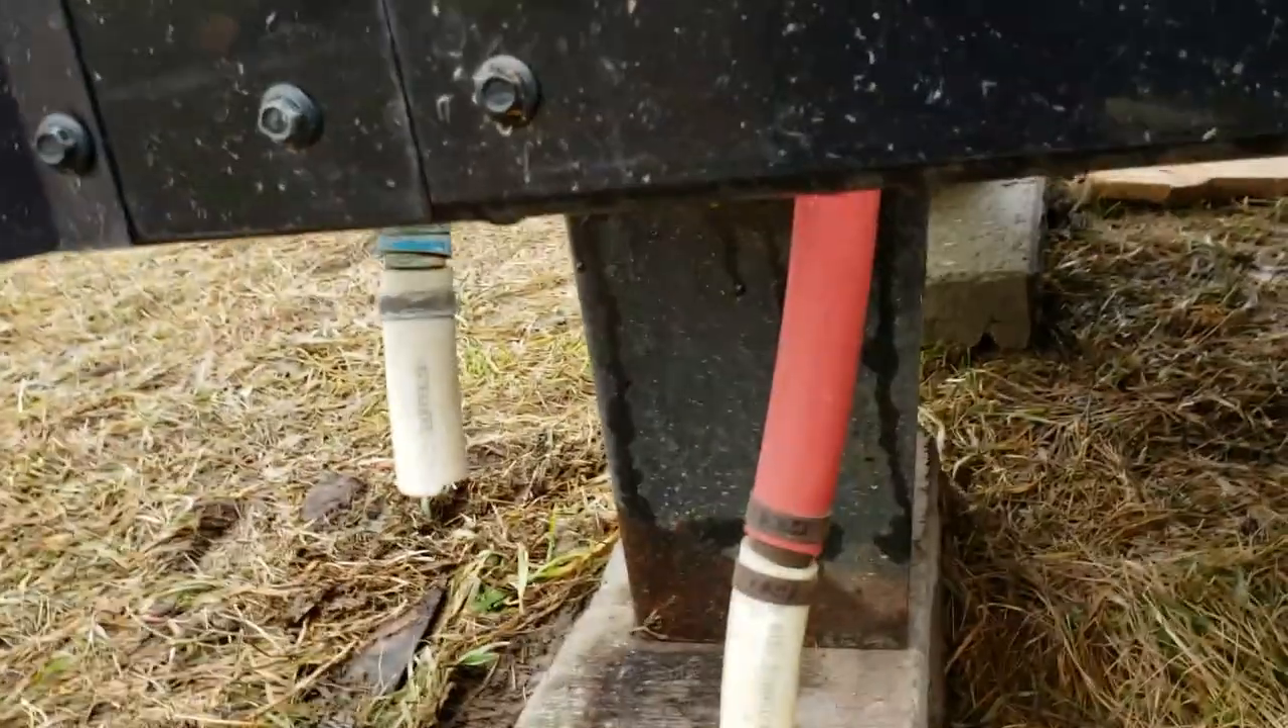So I just have to hook these two pipes up to my supply and return lines here.